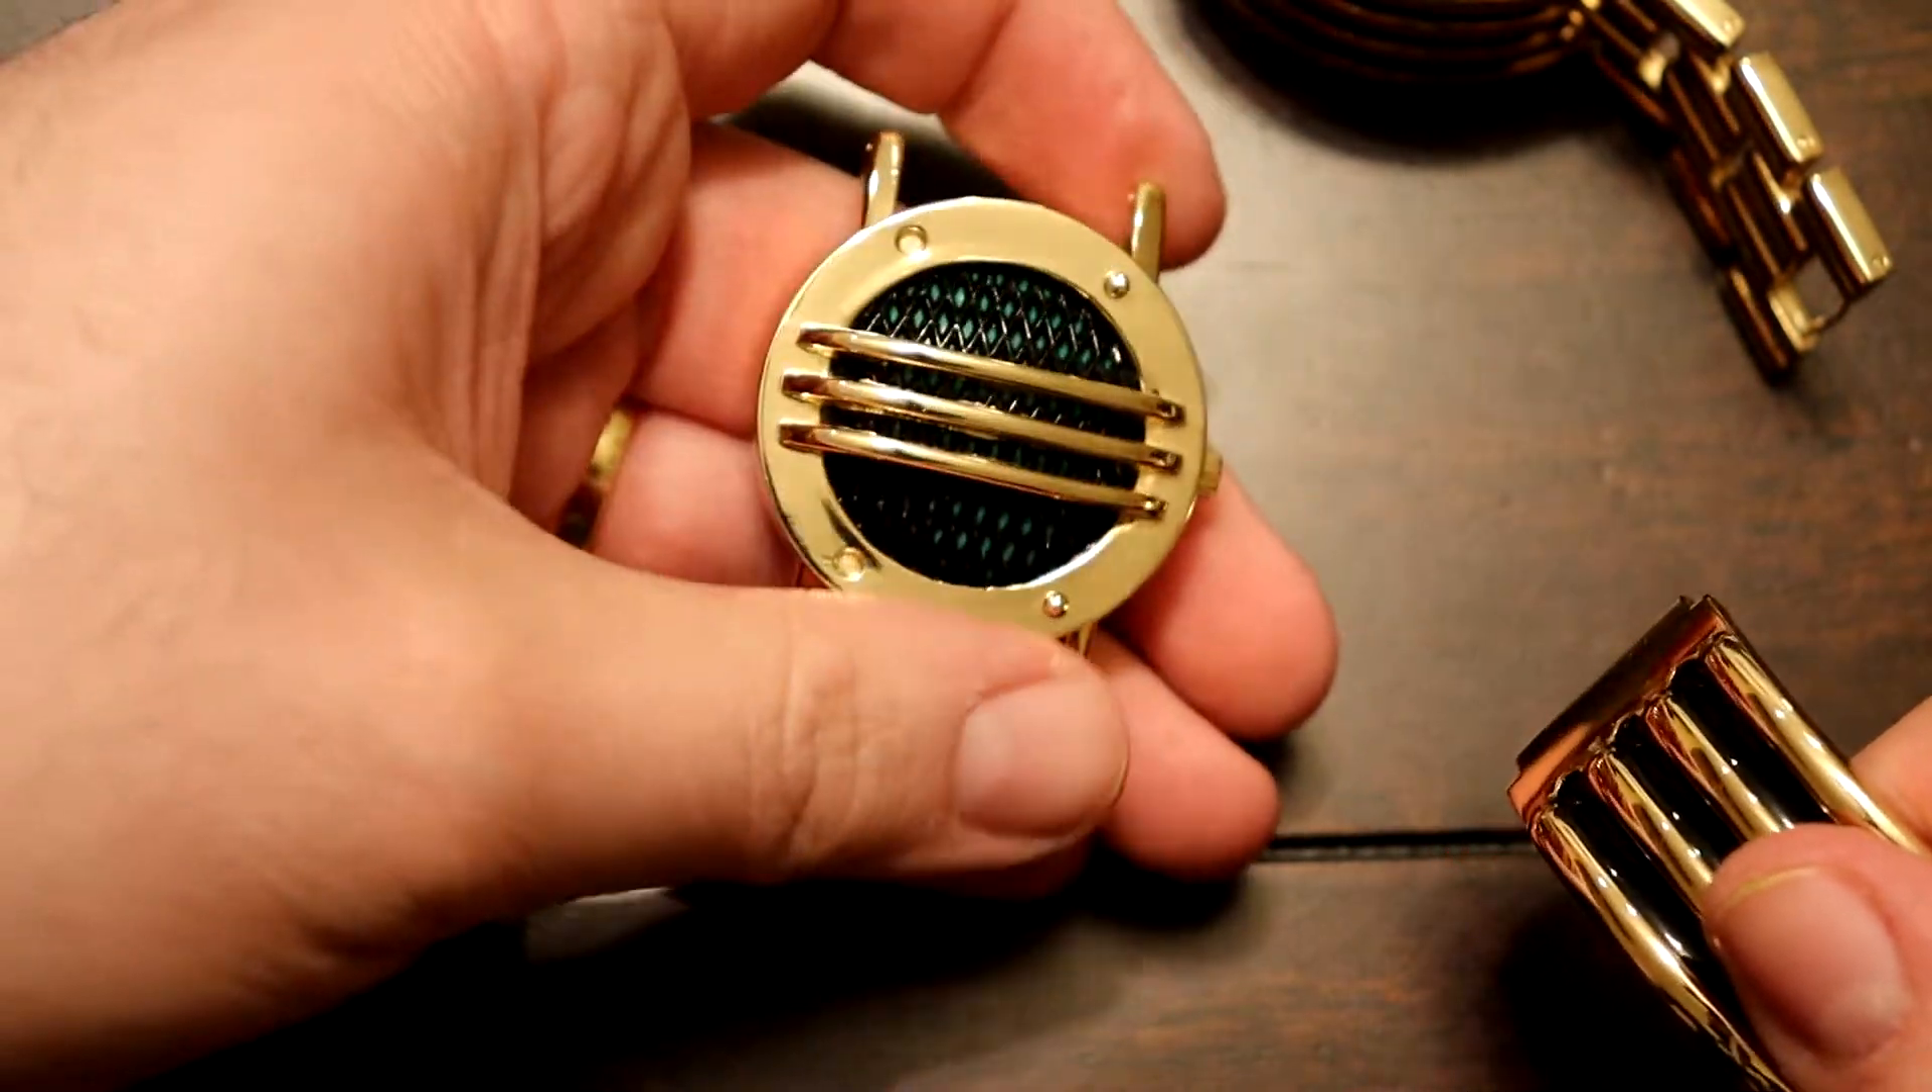So now we have the detached head.